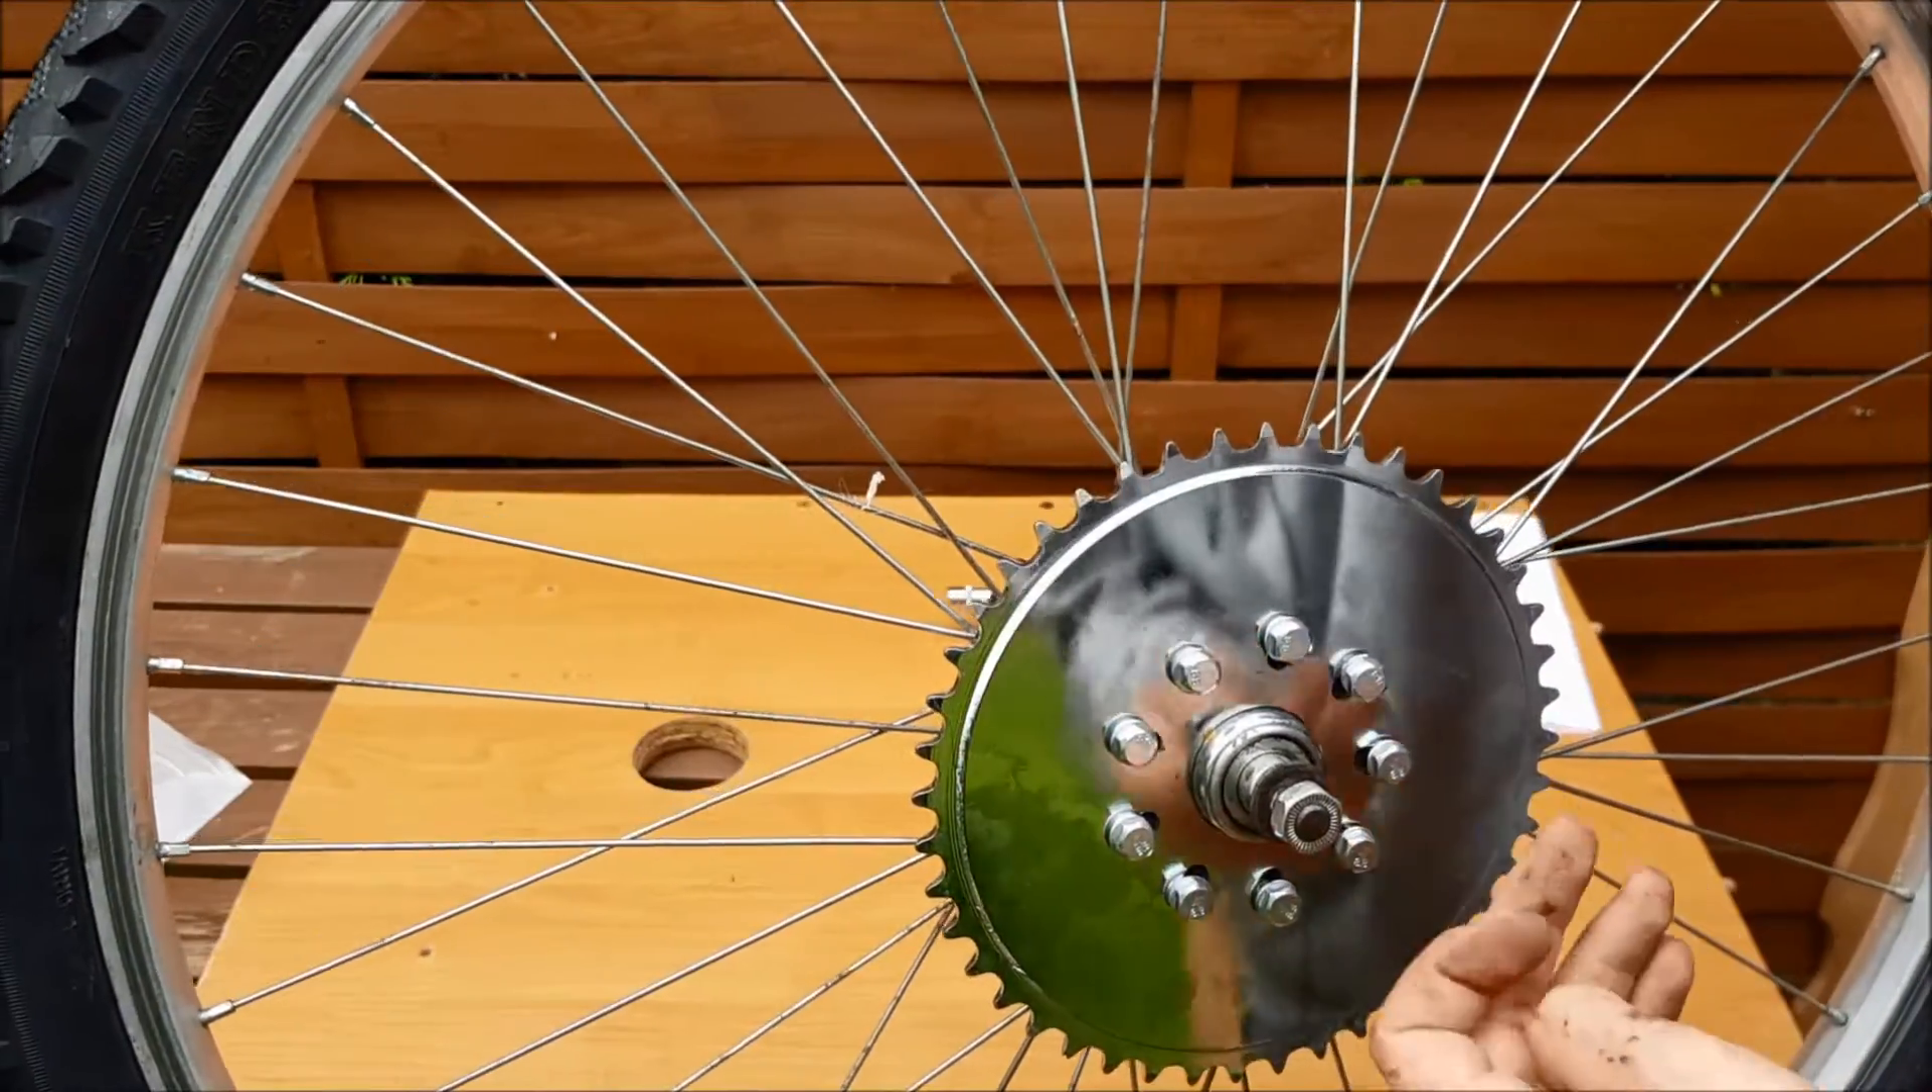No i zobaczcie, elegancko przymocowałem tą zębatkę.